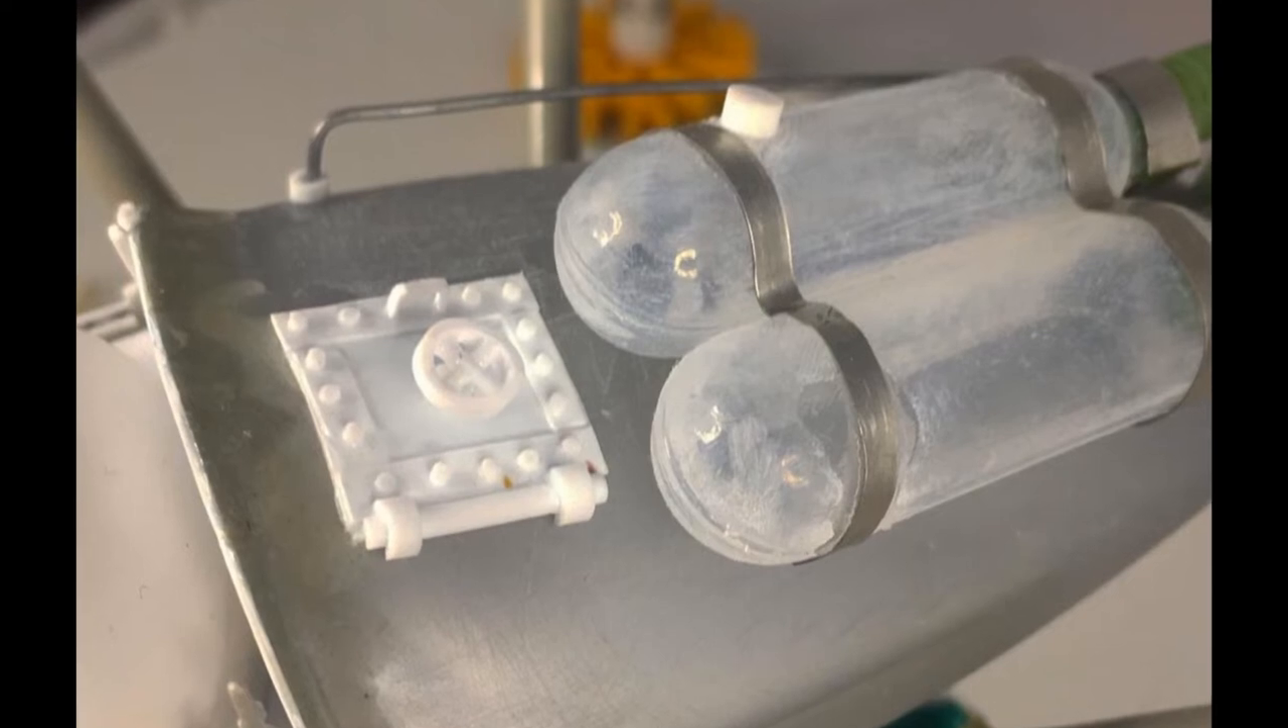For some final detail on the body of the walker, I made a hatch out of all manner of pieces of plasticard.